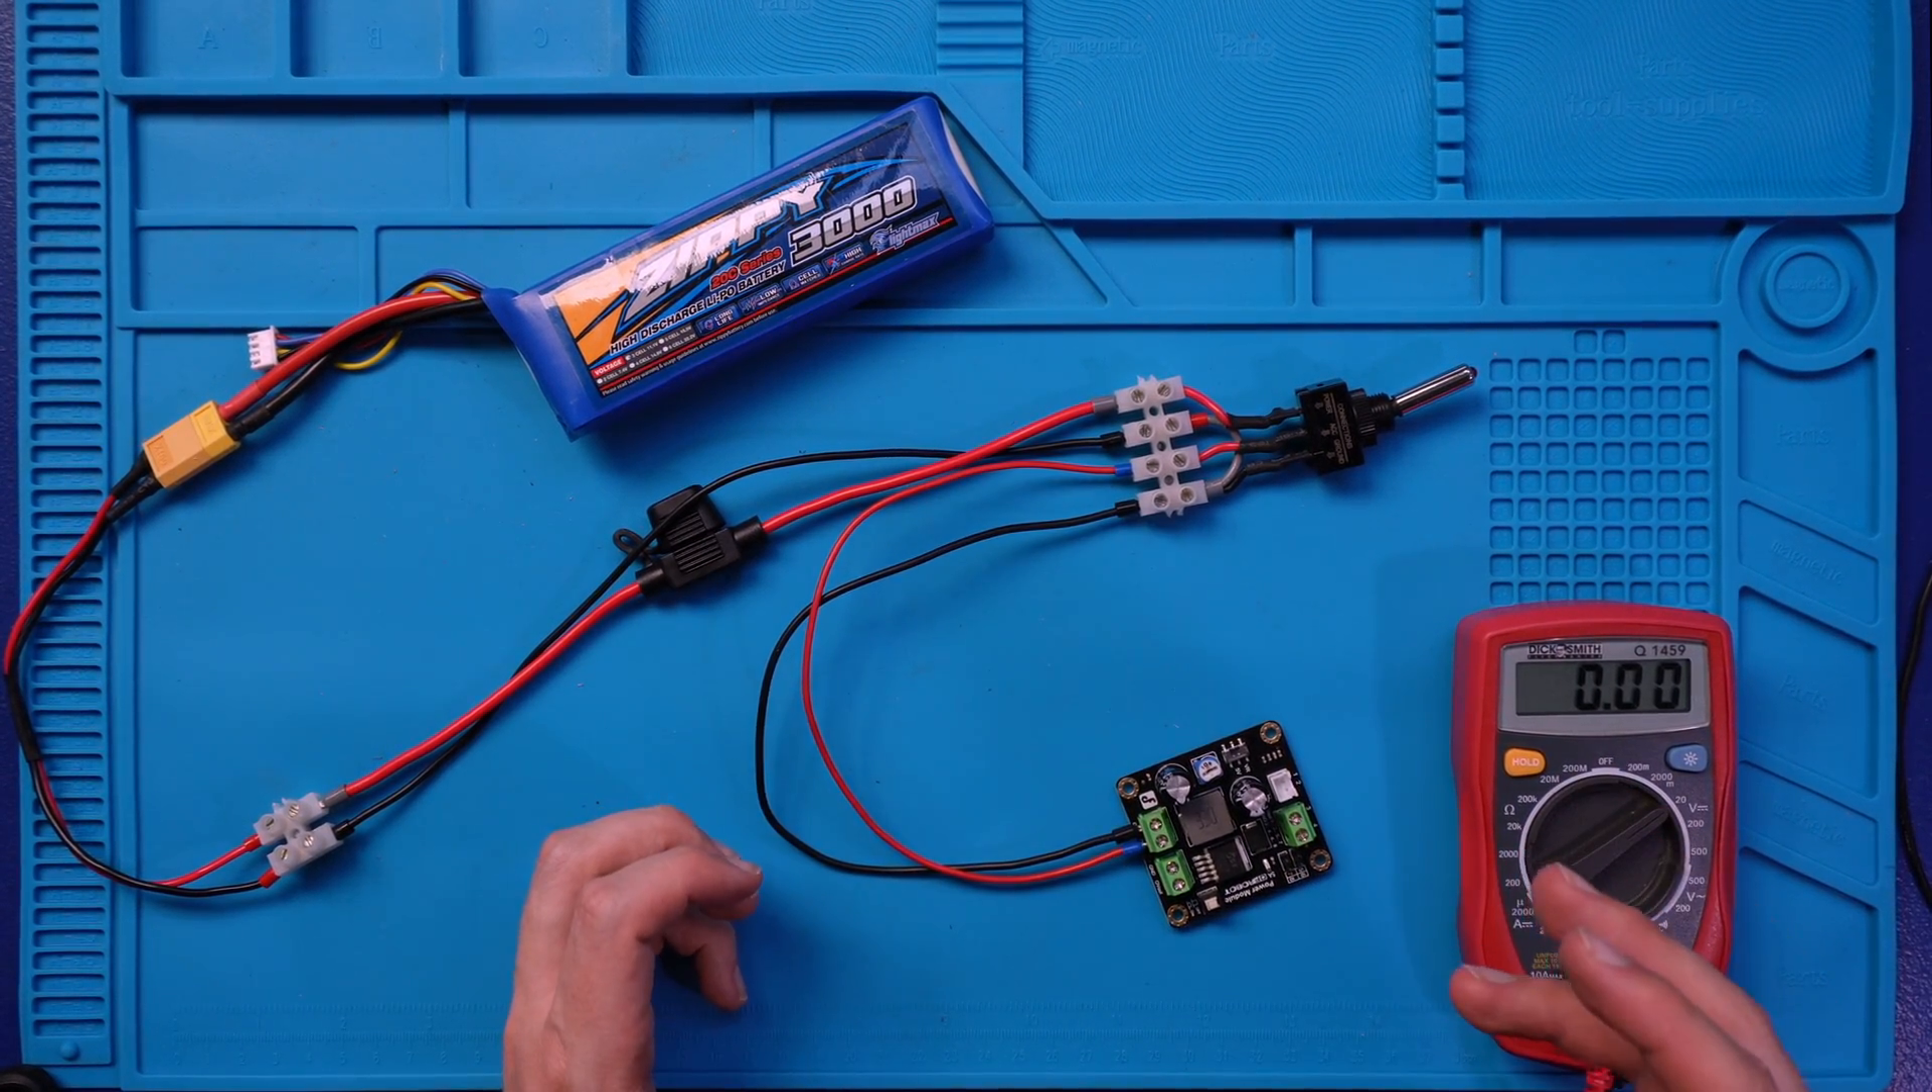Okay, so we've got the new regulator wired up into the circuit.